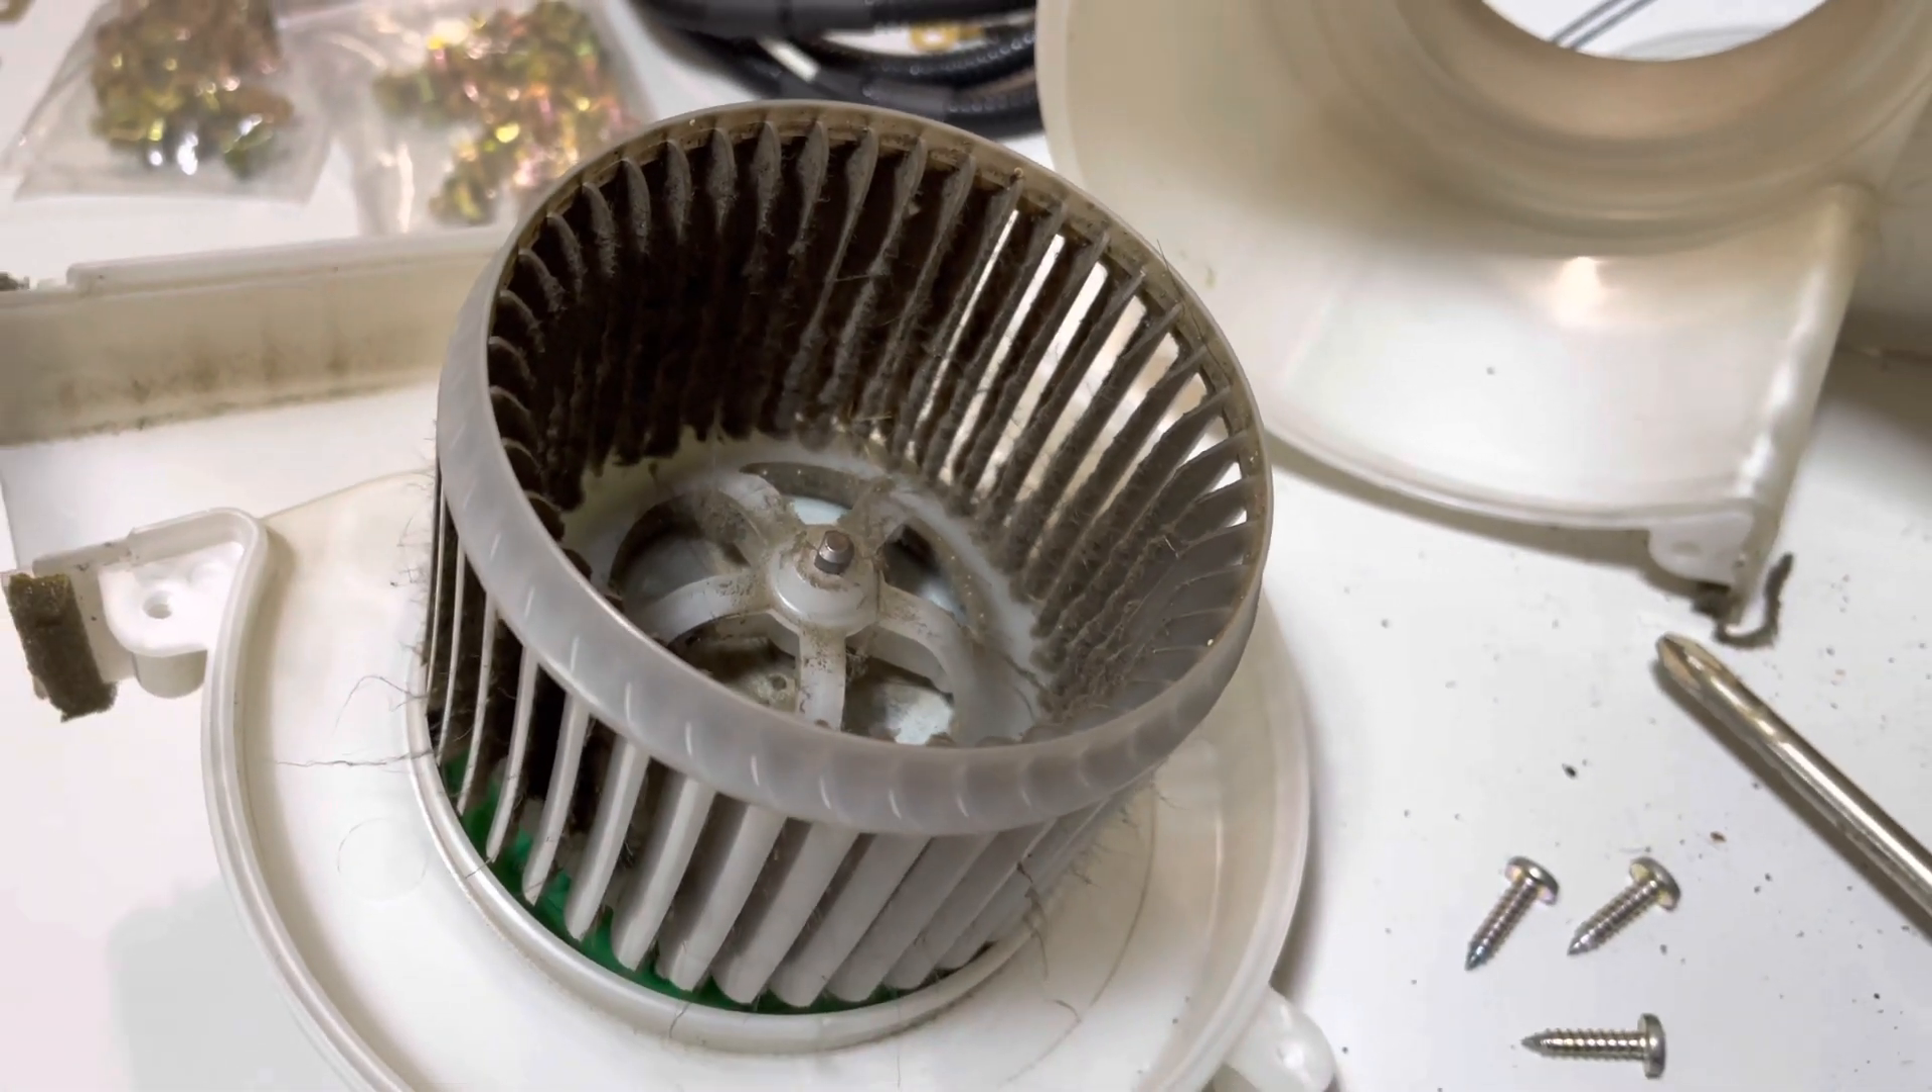Using my Phillips head, I went ahead and removed the three screws that hold the fan together.